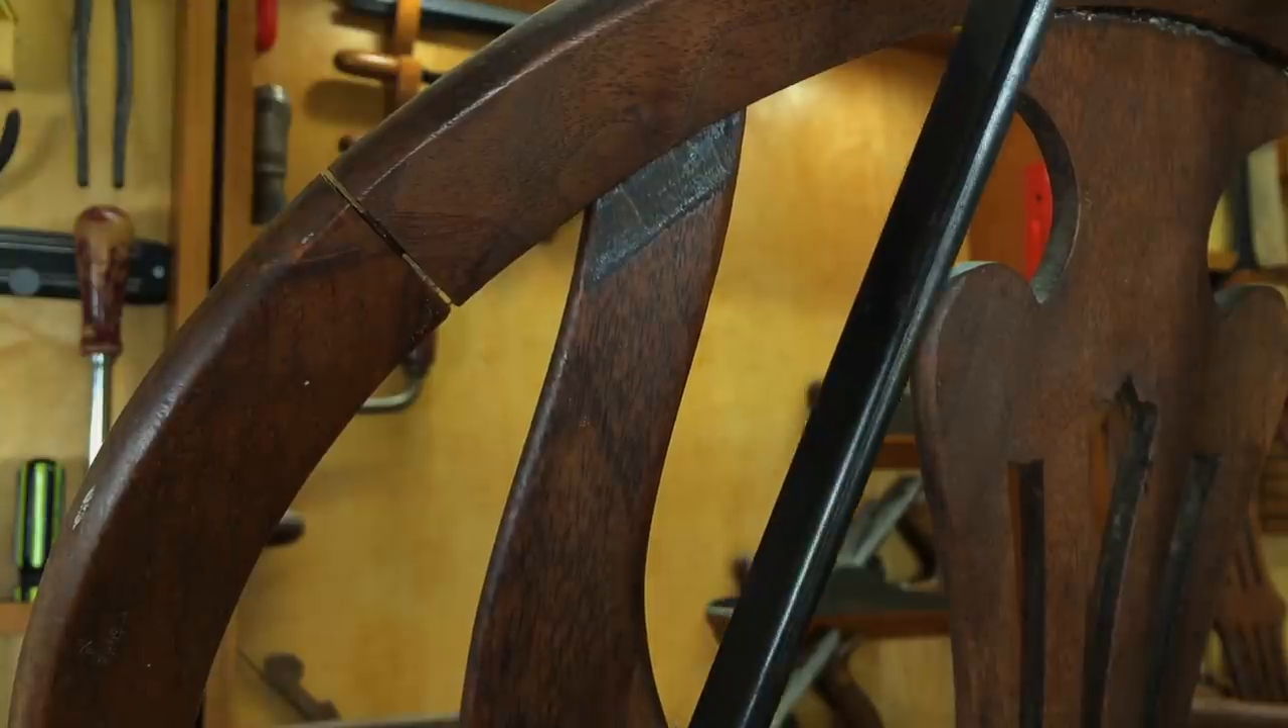The crest rail joint here has opened up.